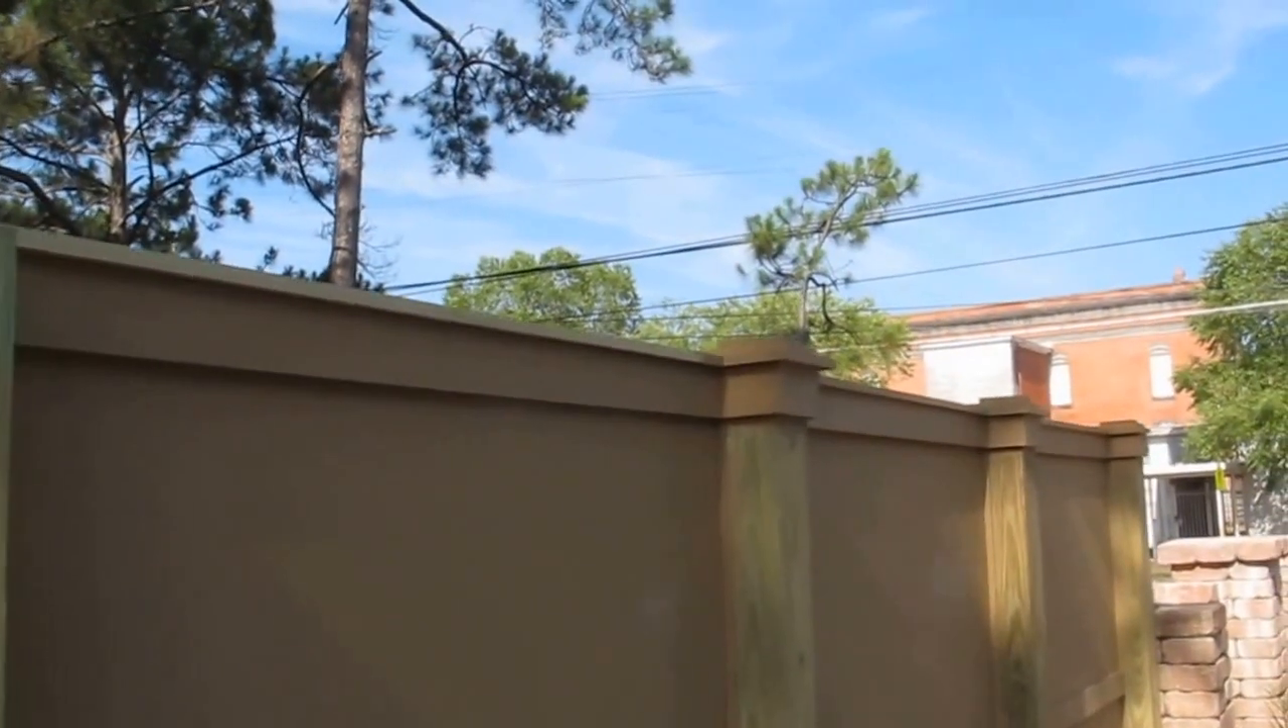You can see where I've run a piece of 1x4 trim across the top and then we came in and did some nice decorative work on the top of each one of these posts.